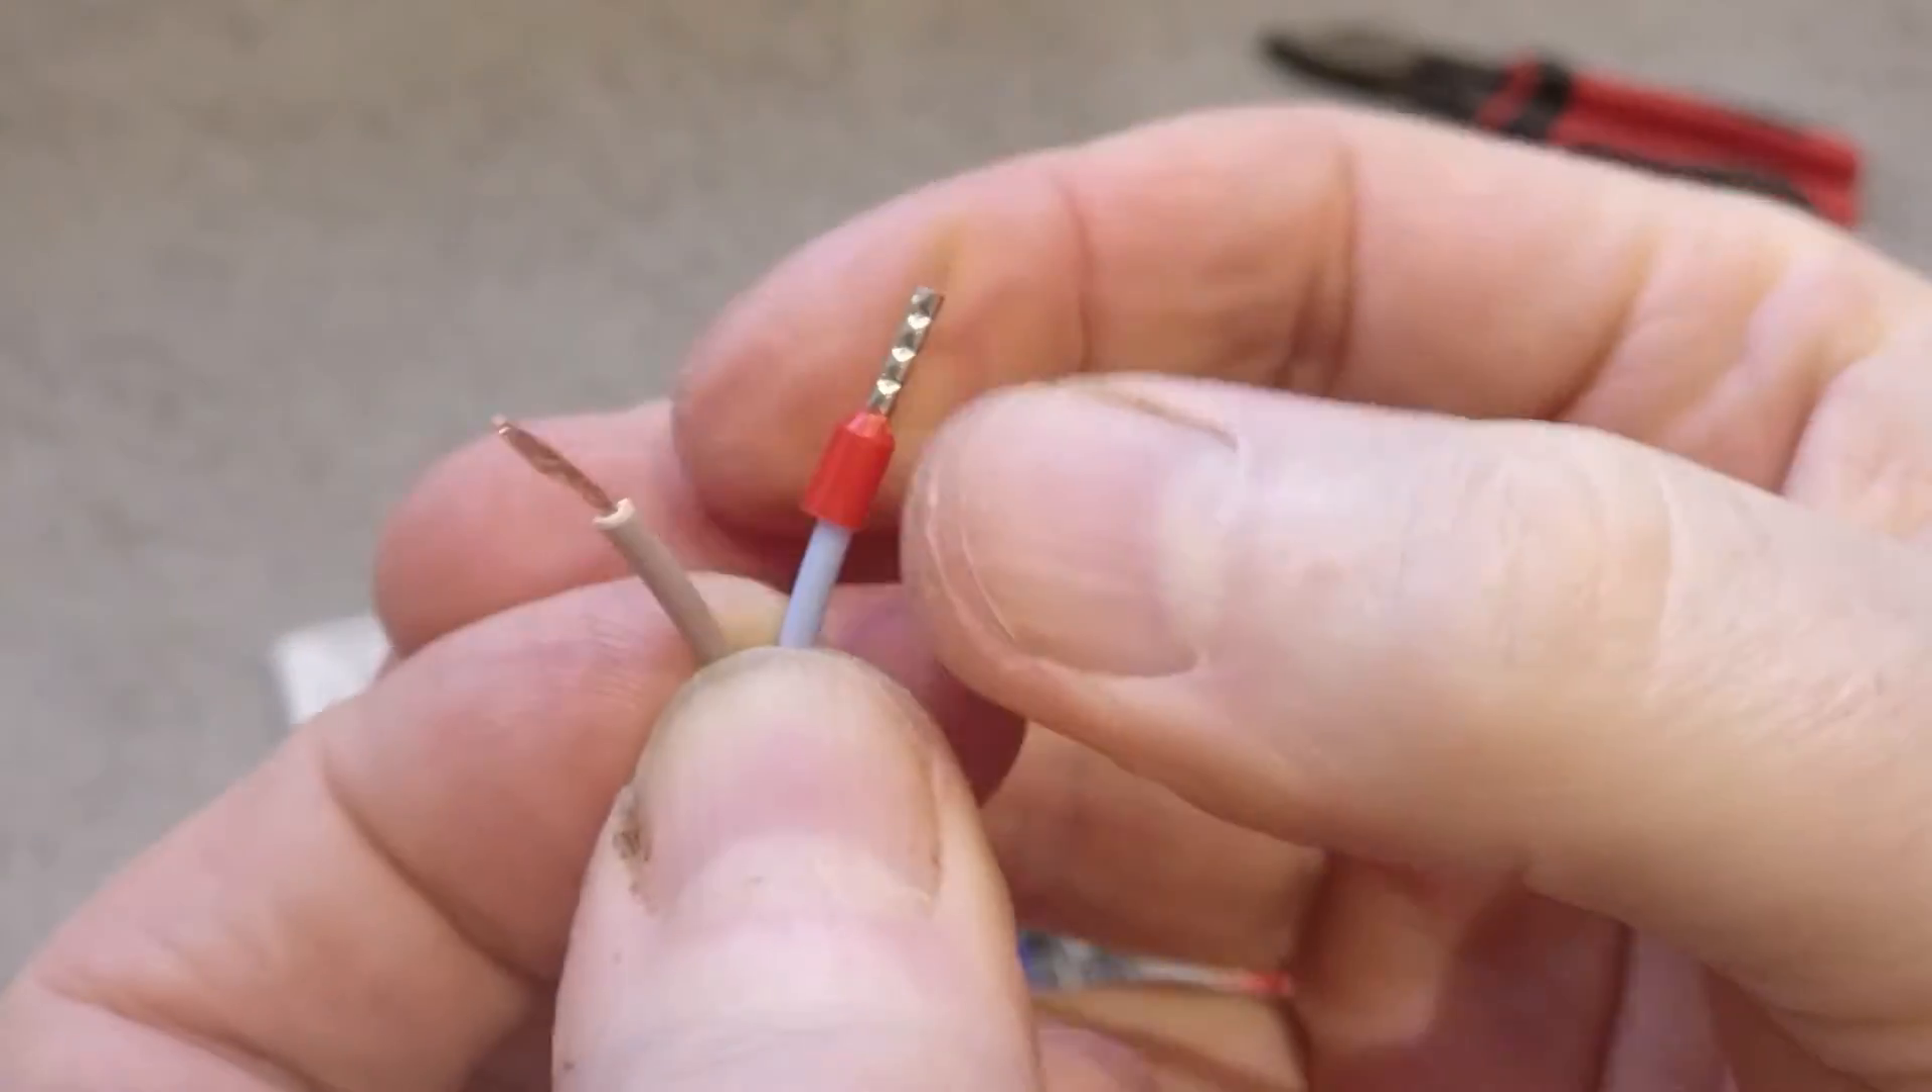If you look carefully you can see the crimping marks that's pushed down on the cable and that is so secure.